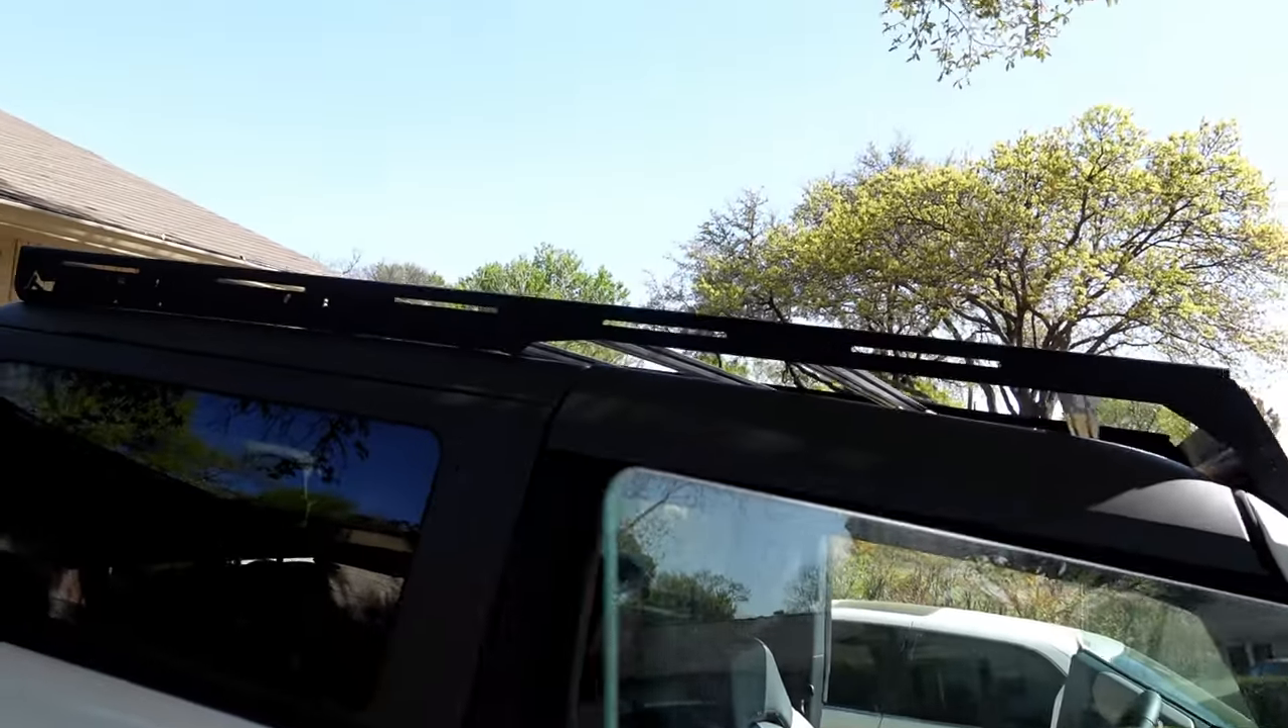All right, so the roof rack is in place.